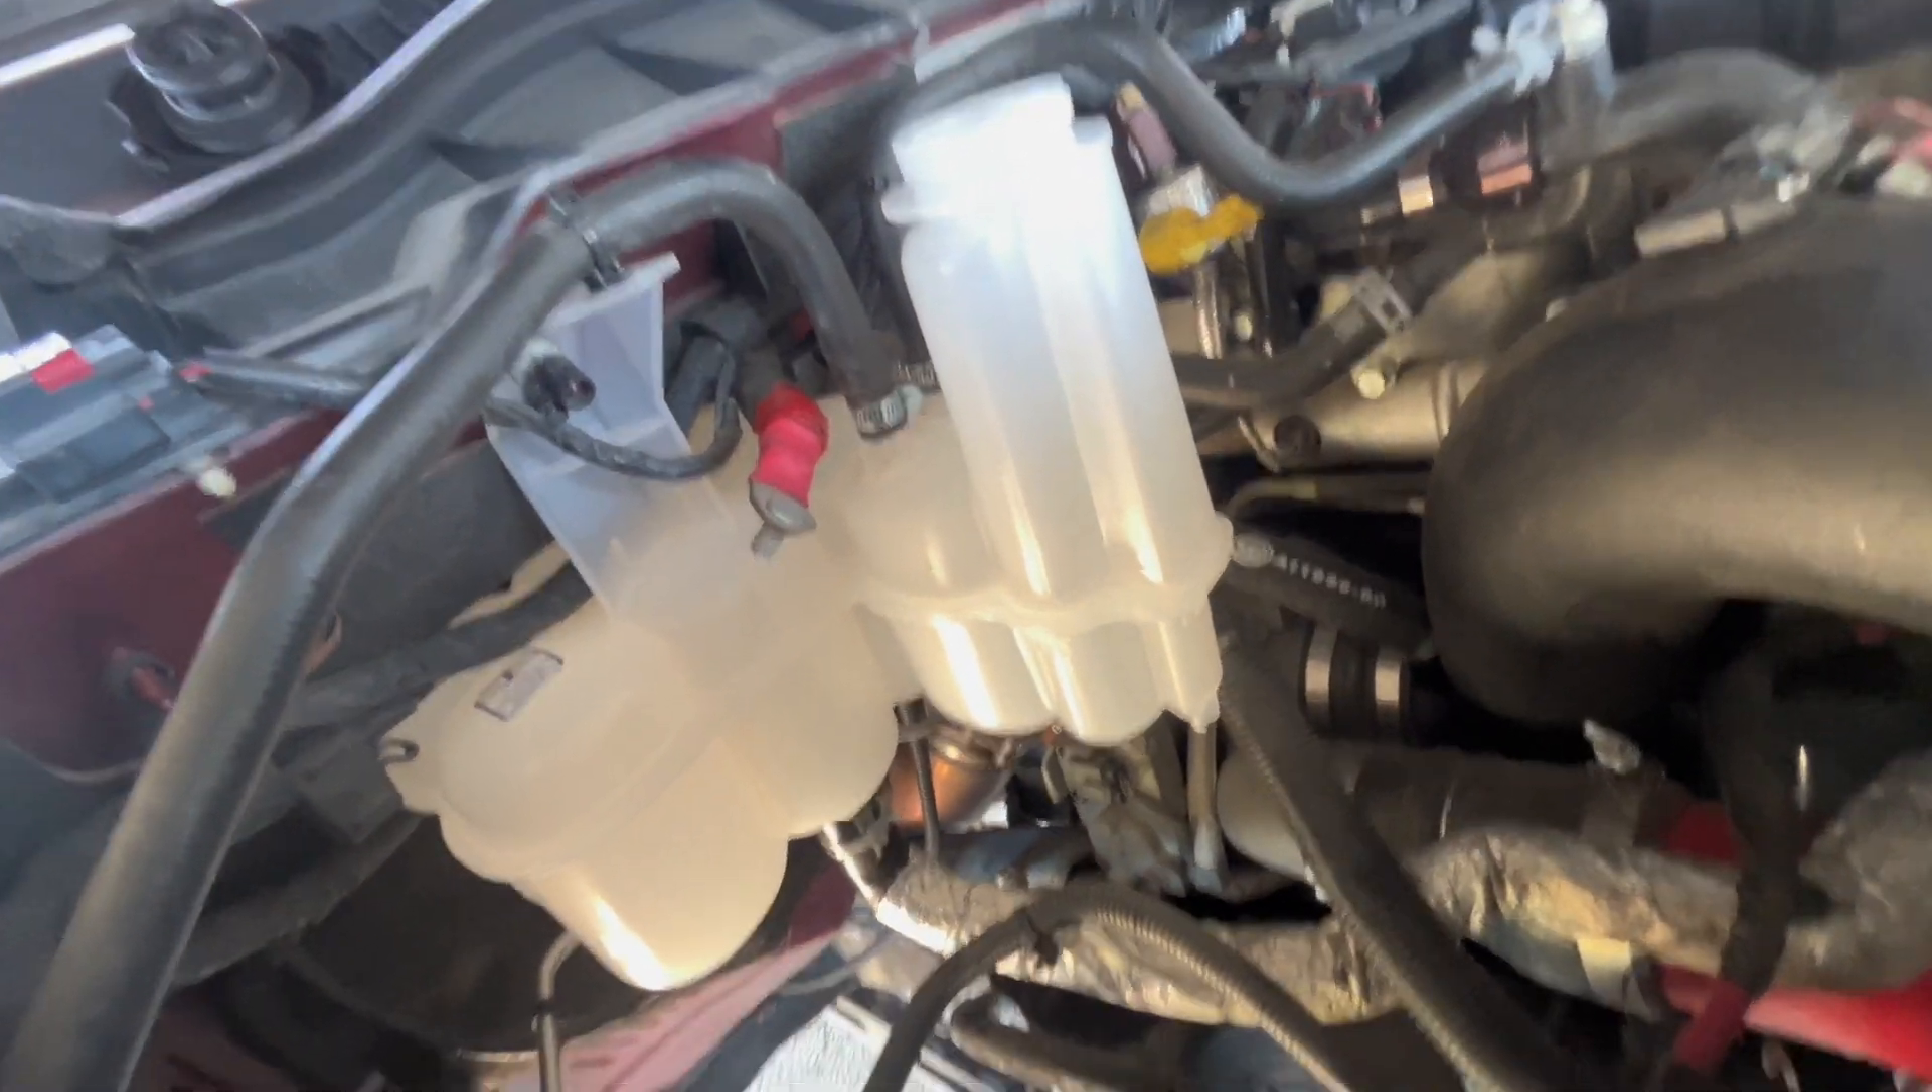All right so we have the reservoir reinstalled got the hoses back on.